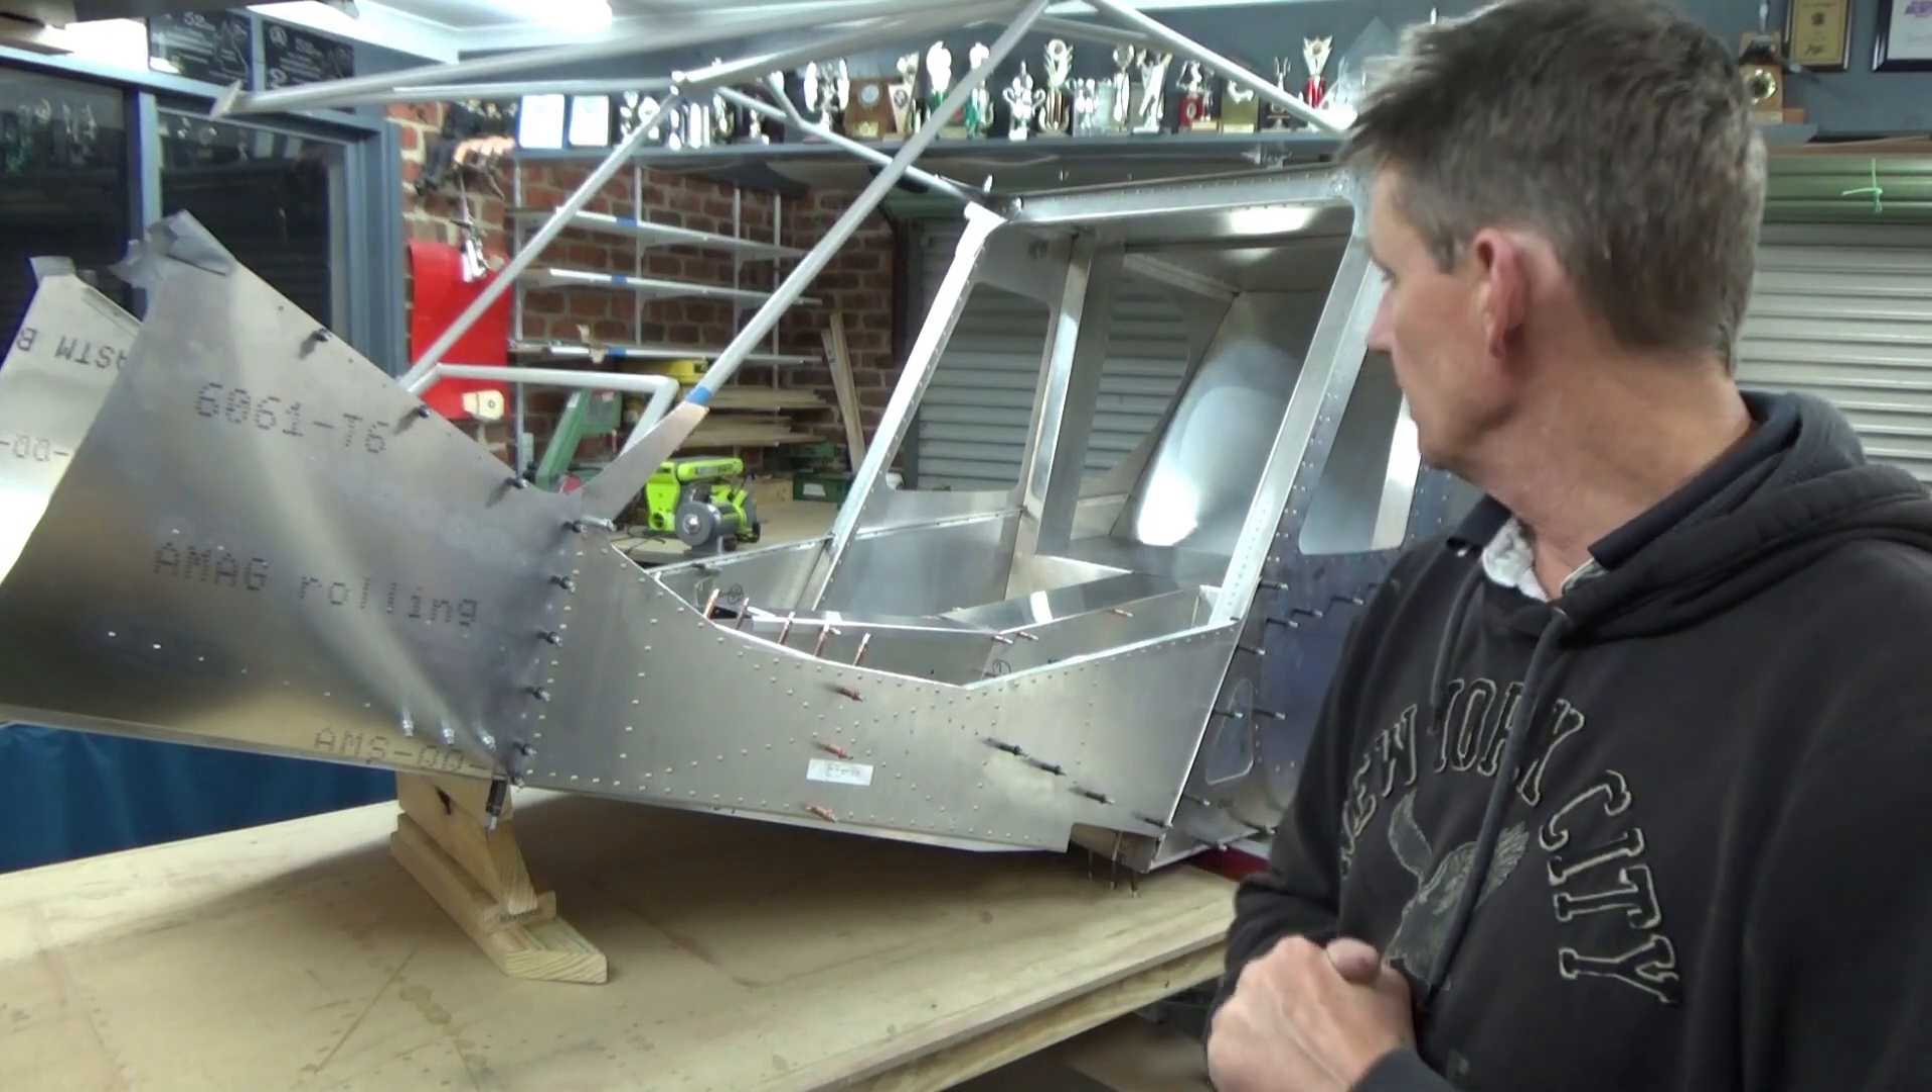I've just installed the cabin frame so it's starting to look like an aeroplane.